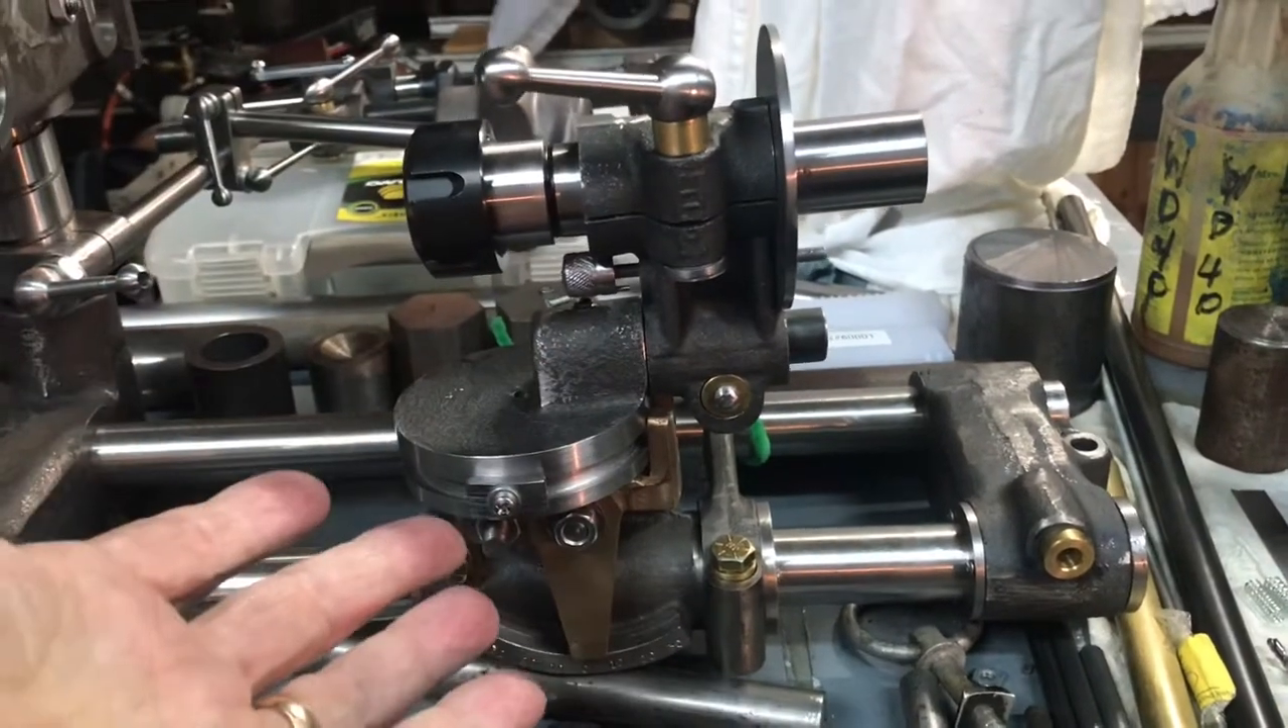Here's the tool holder it's as you can see it's sitting in place on the rotating base and it's basically it's almost done.